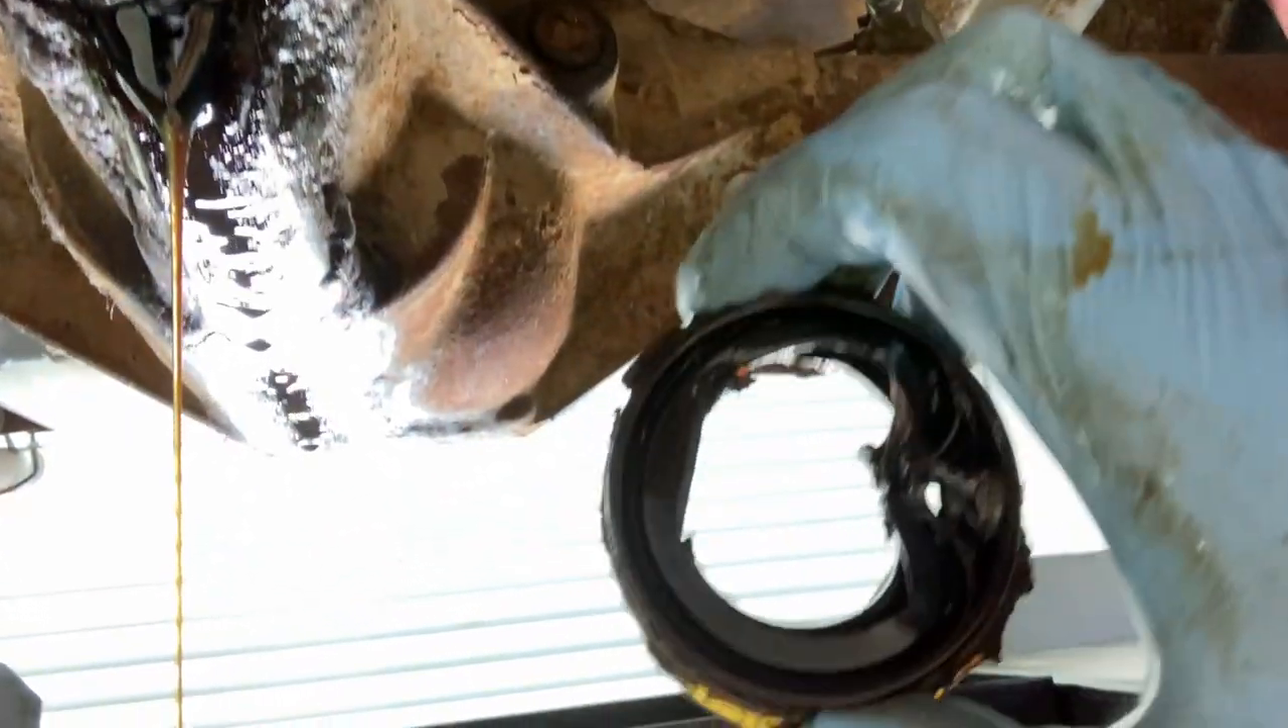Okay, we managed to pop our seal out, that's what the housing looks like with no seal.